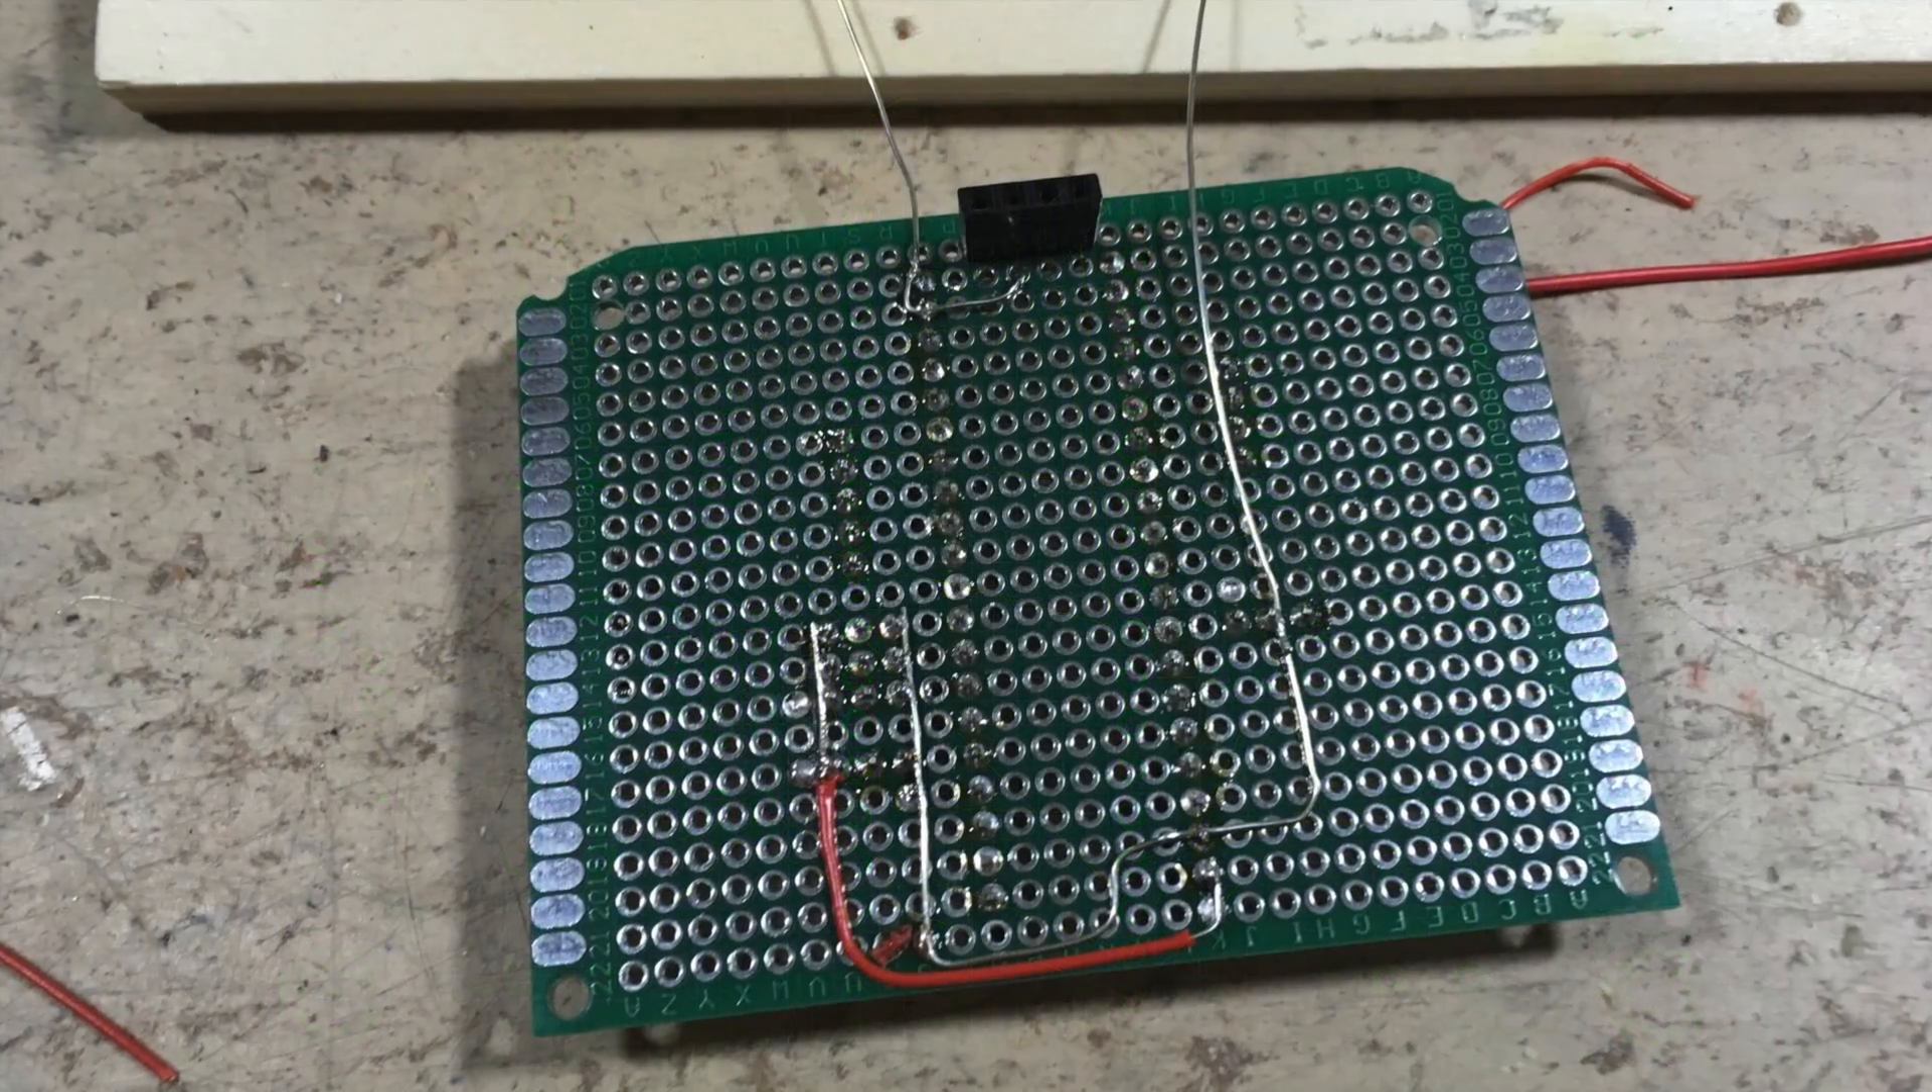Here you can see the wiring in progress.